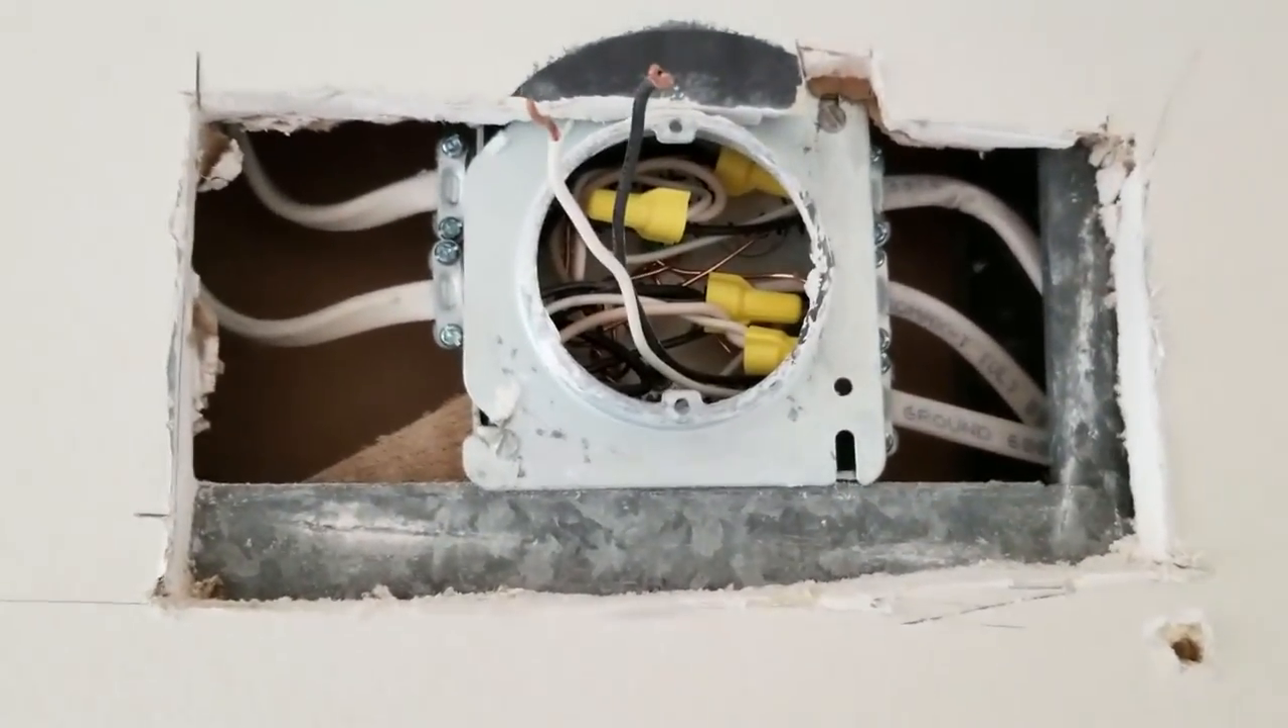So now we have the front plate of this outlet box on, and we're getting ready to install our sconce light once we patch all this up.